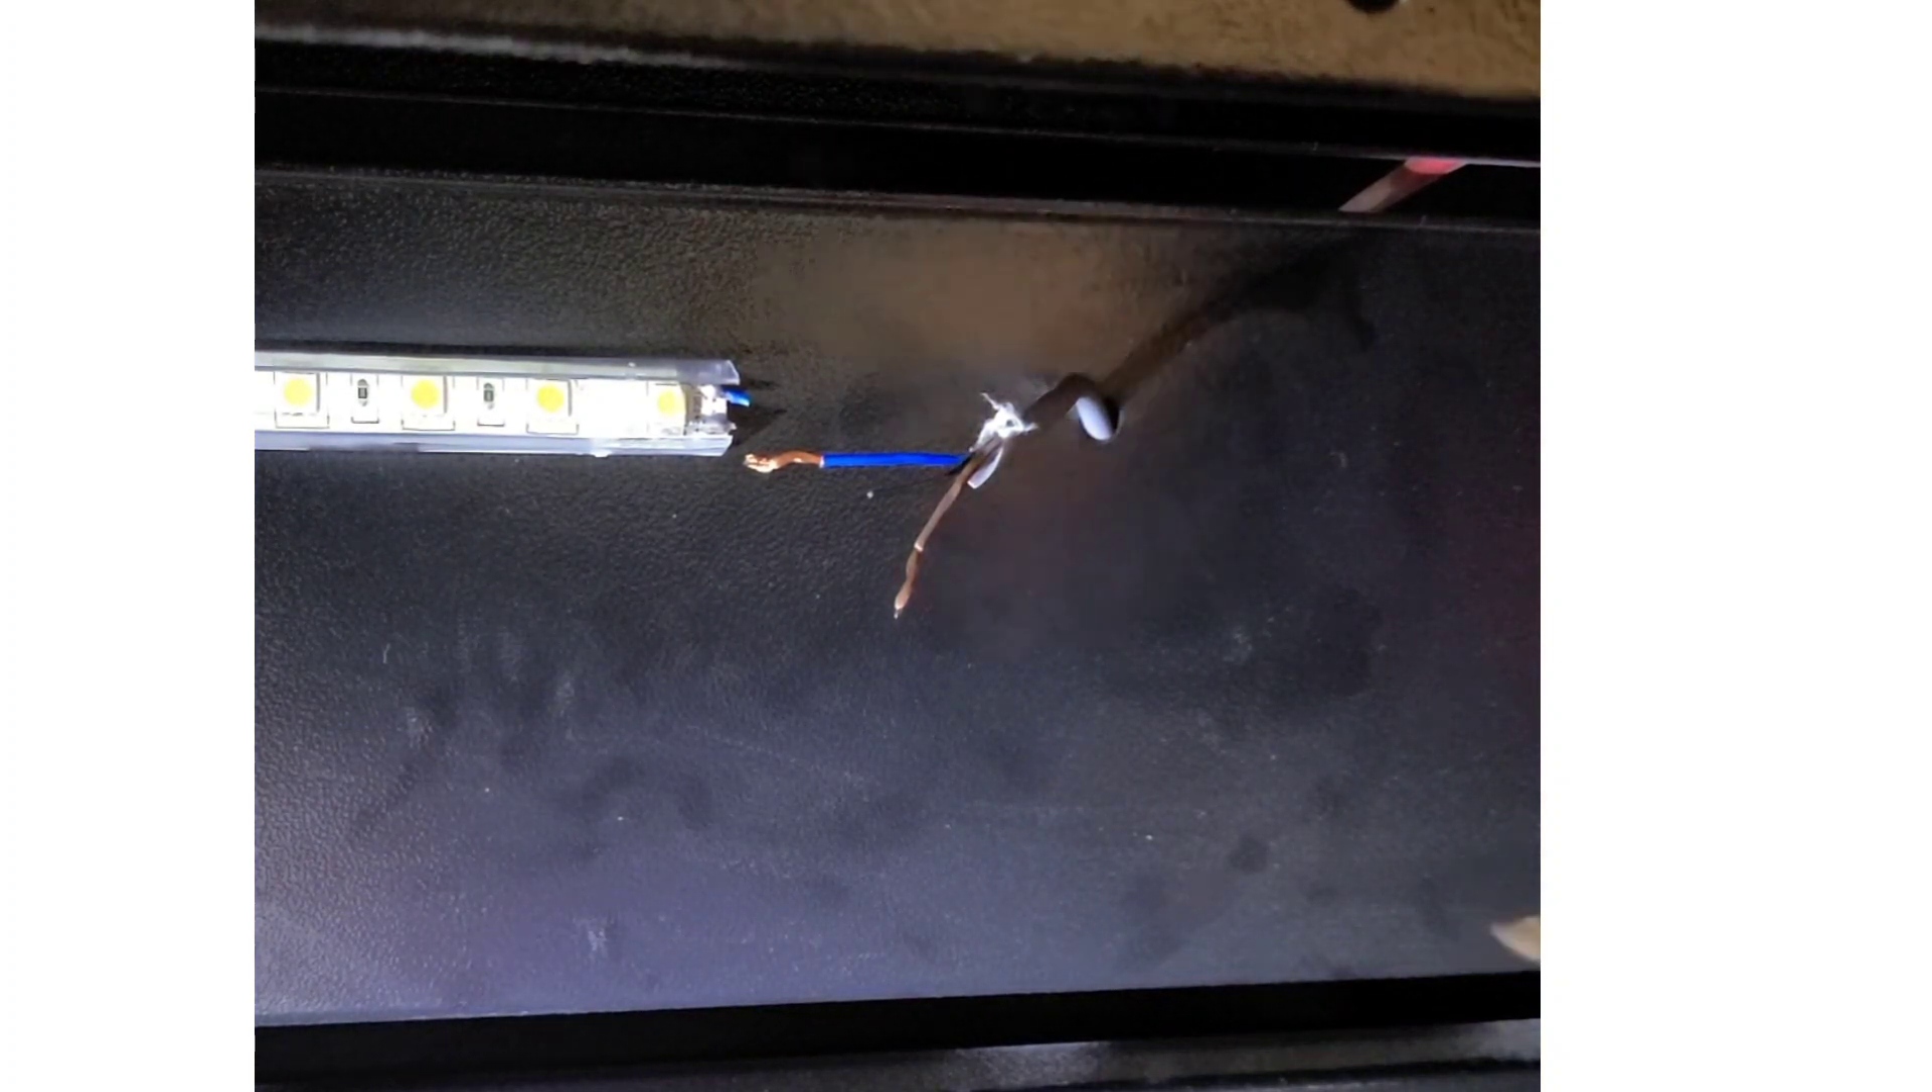So now that we have the wires to the original LEDs cut, all we have to do is attach our new LED wires to the pre-existing ones.